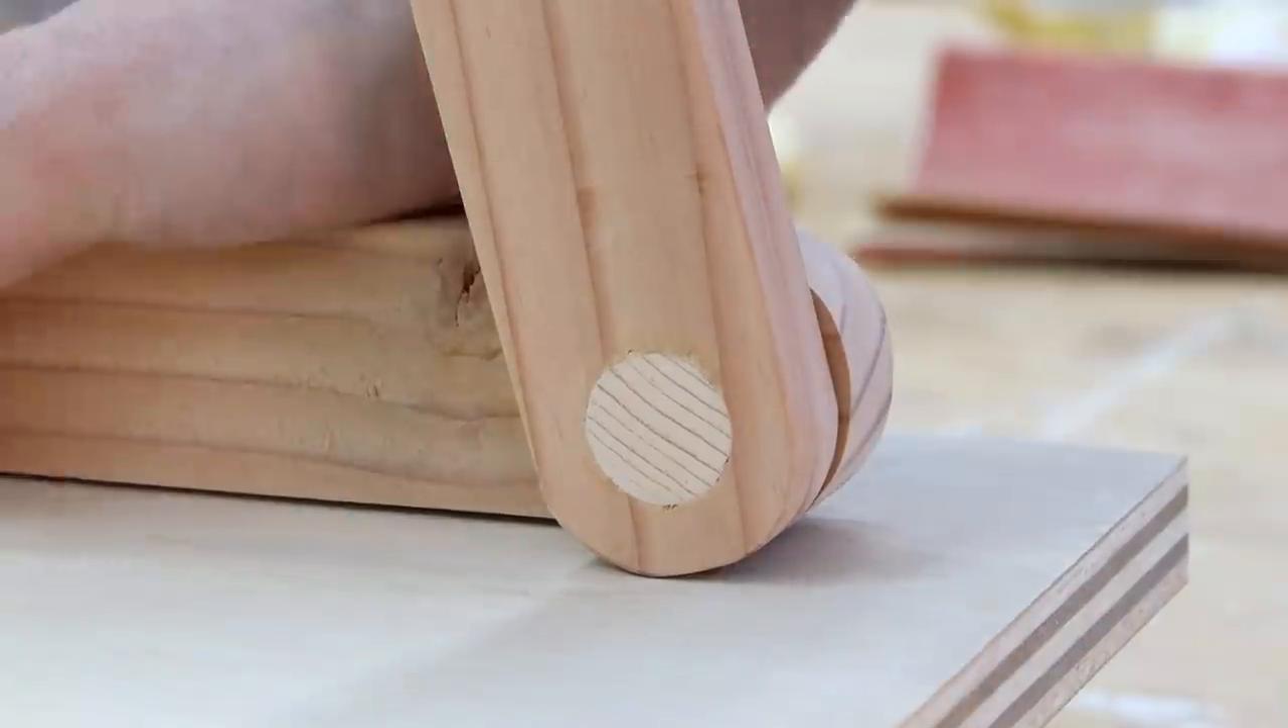Yeah here you can see what's happening is this rounded area here is bumping against that top.